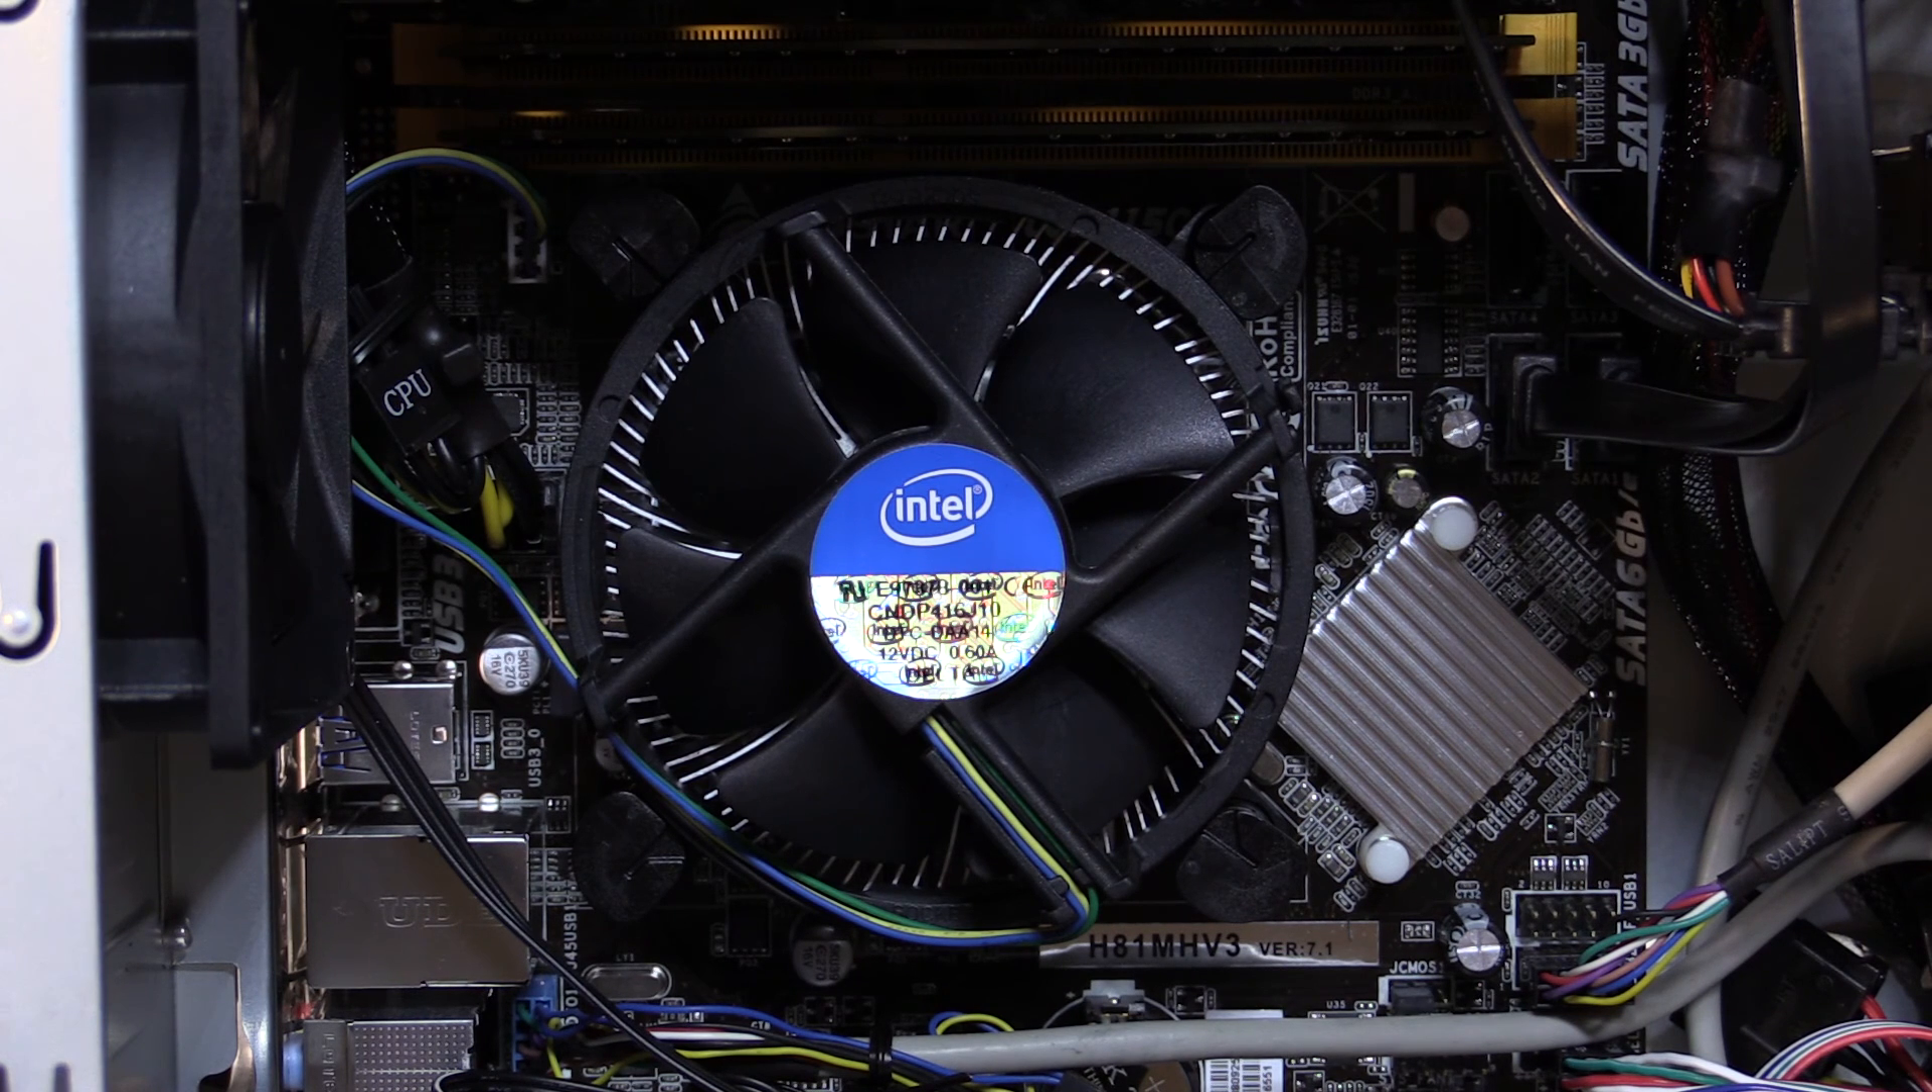So, all right, the cooler is mounted and plugged in. Everything's ready to go.